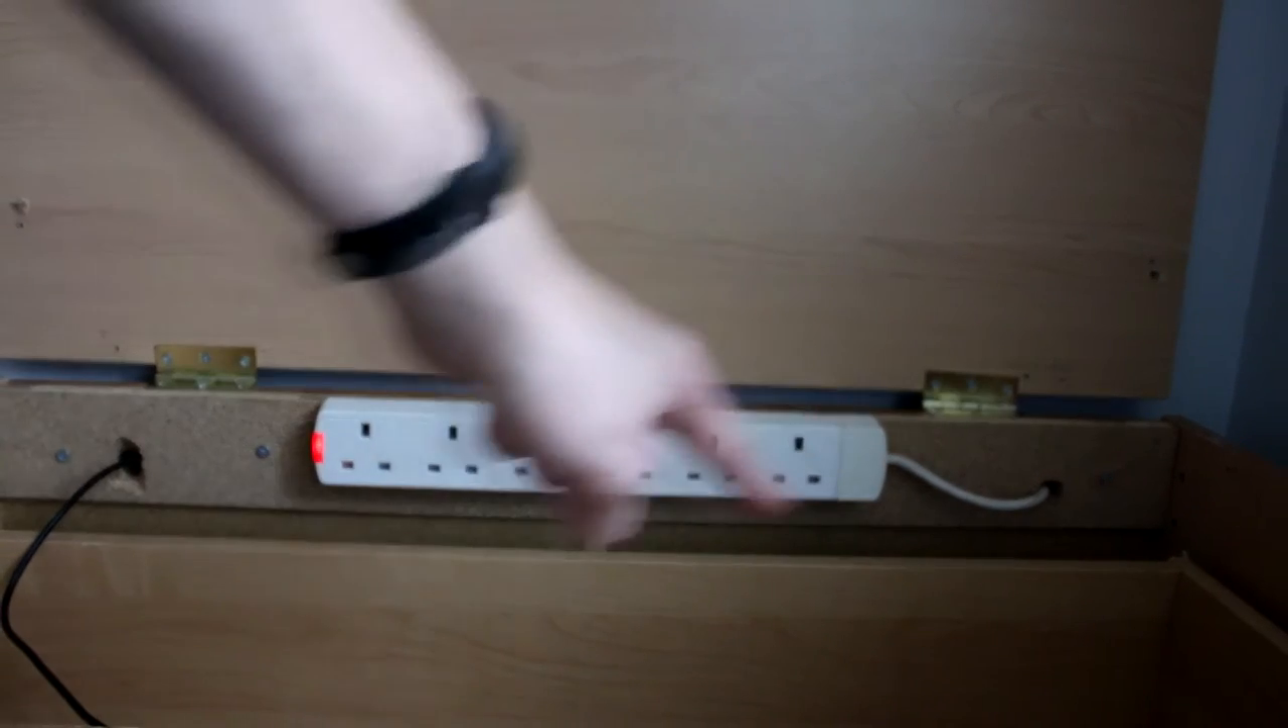There is the power strip all up and mounted.